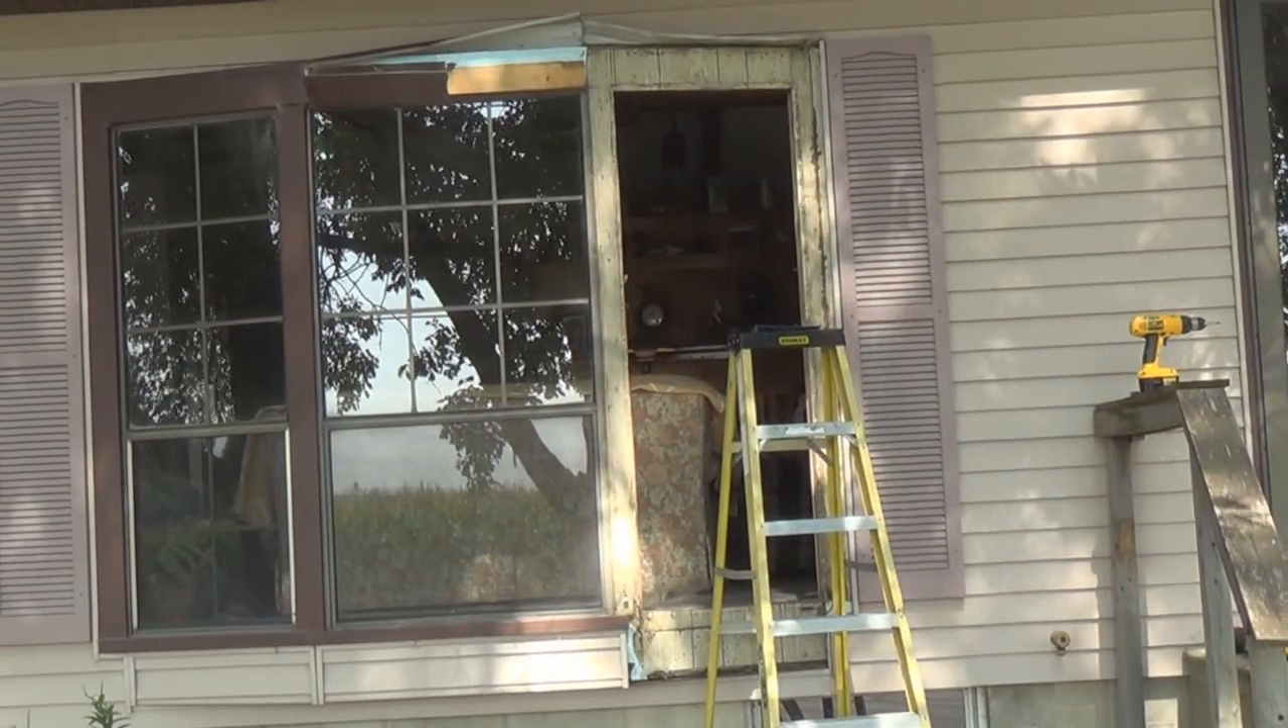Okay one window out two to go.